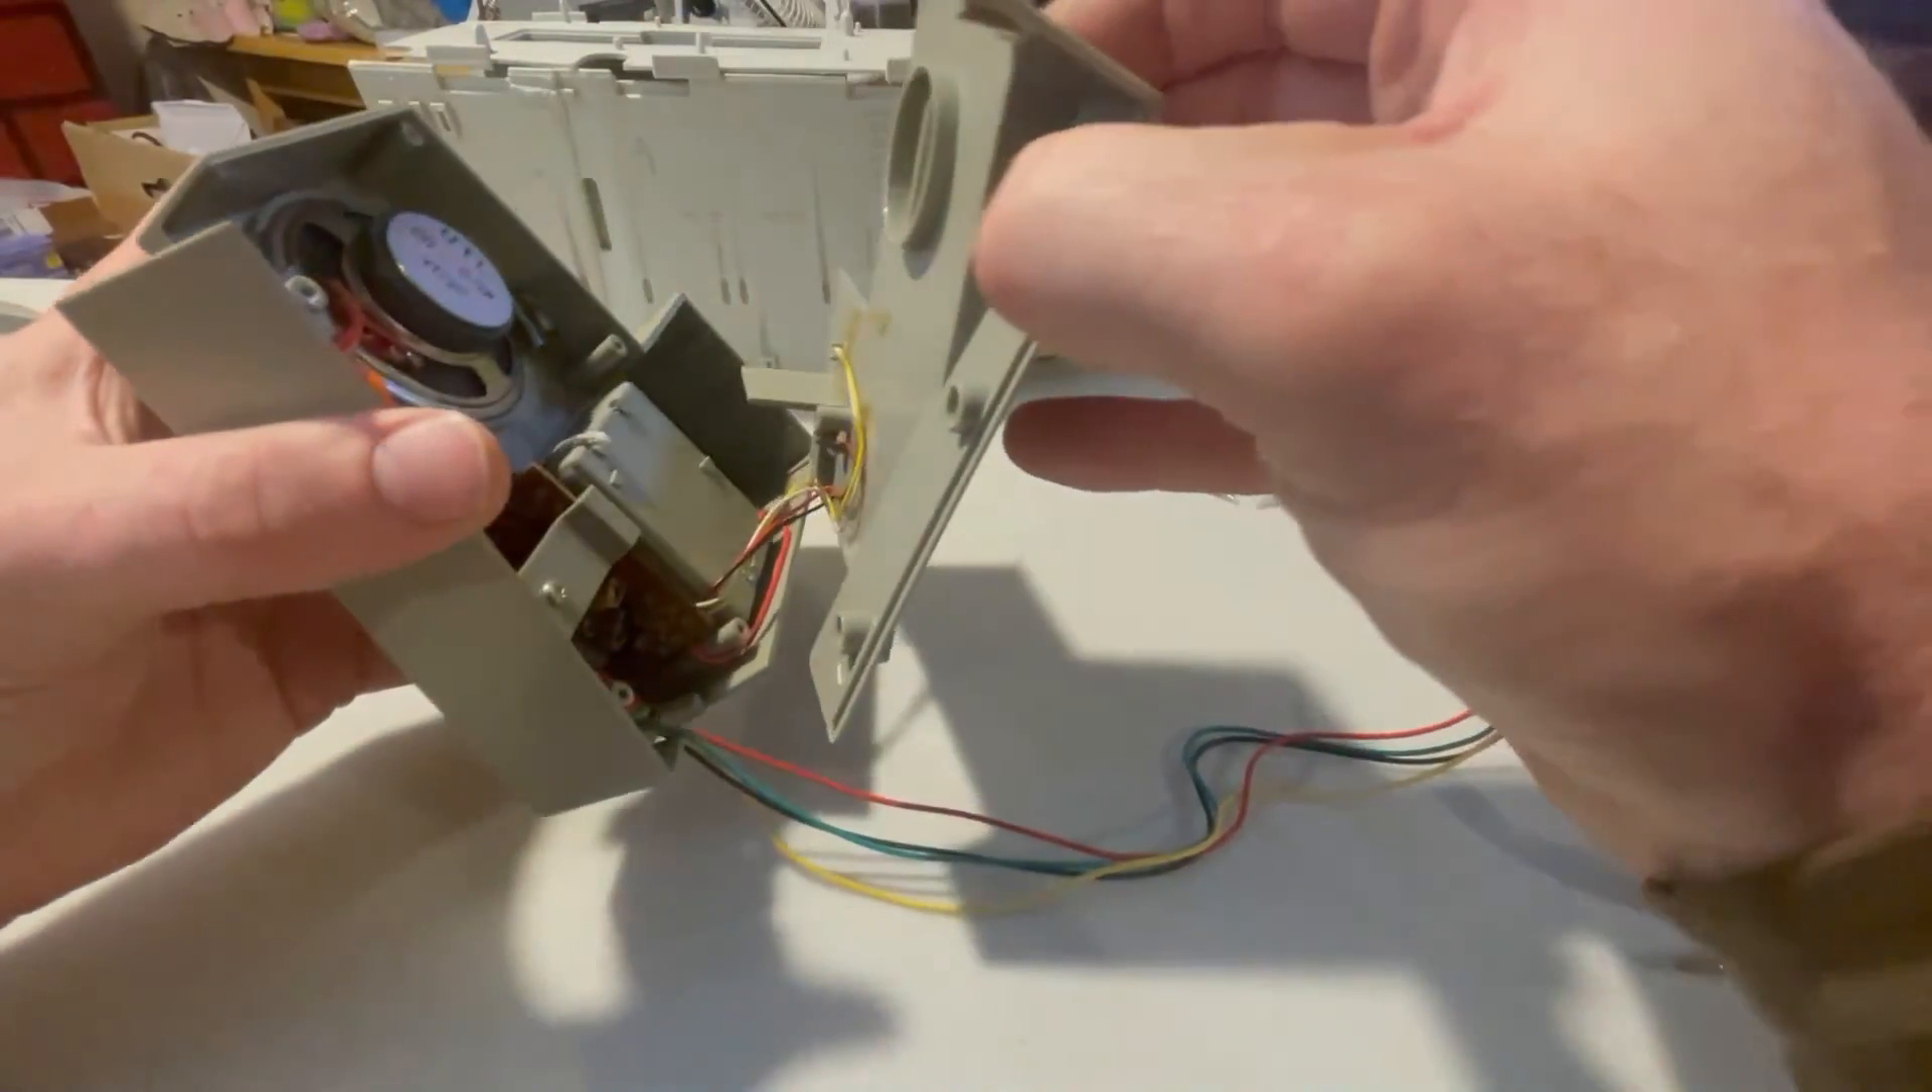Now we have the back of our module loose.